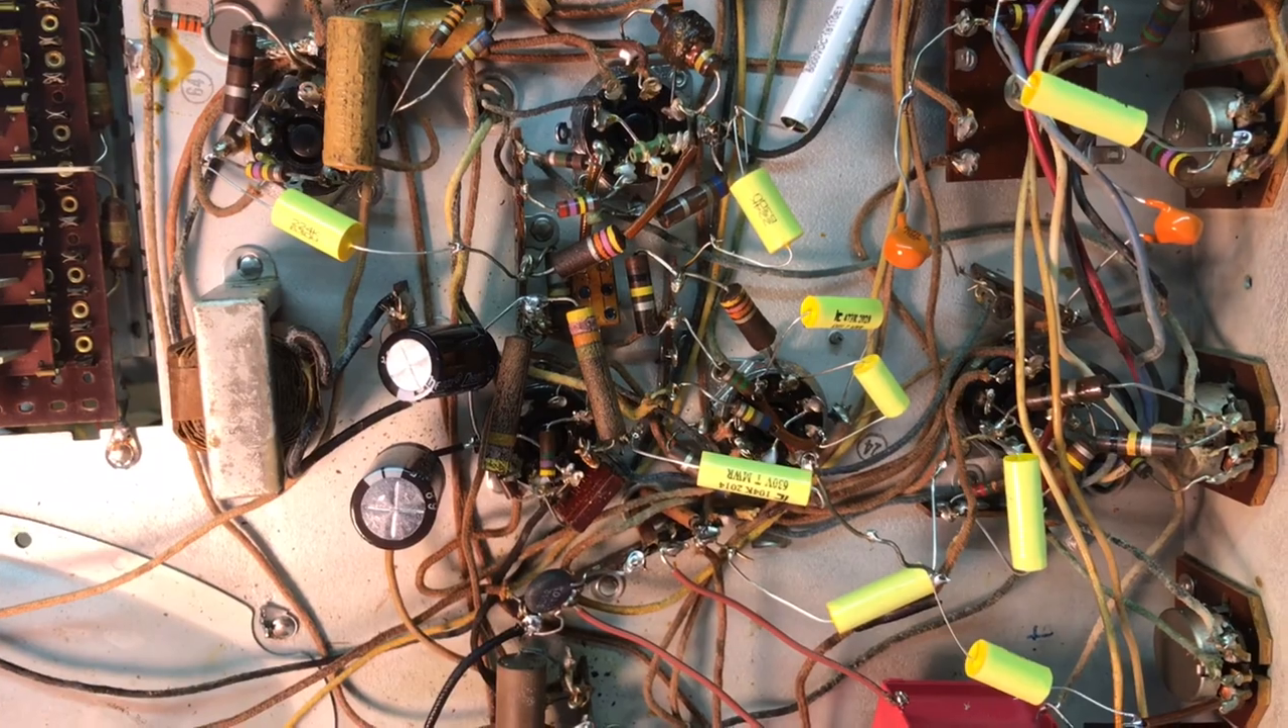This is messy because I'm just tacking the caps in with long leads.